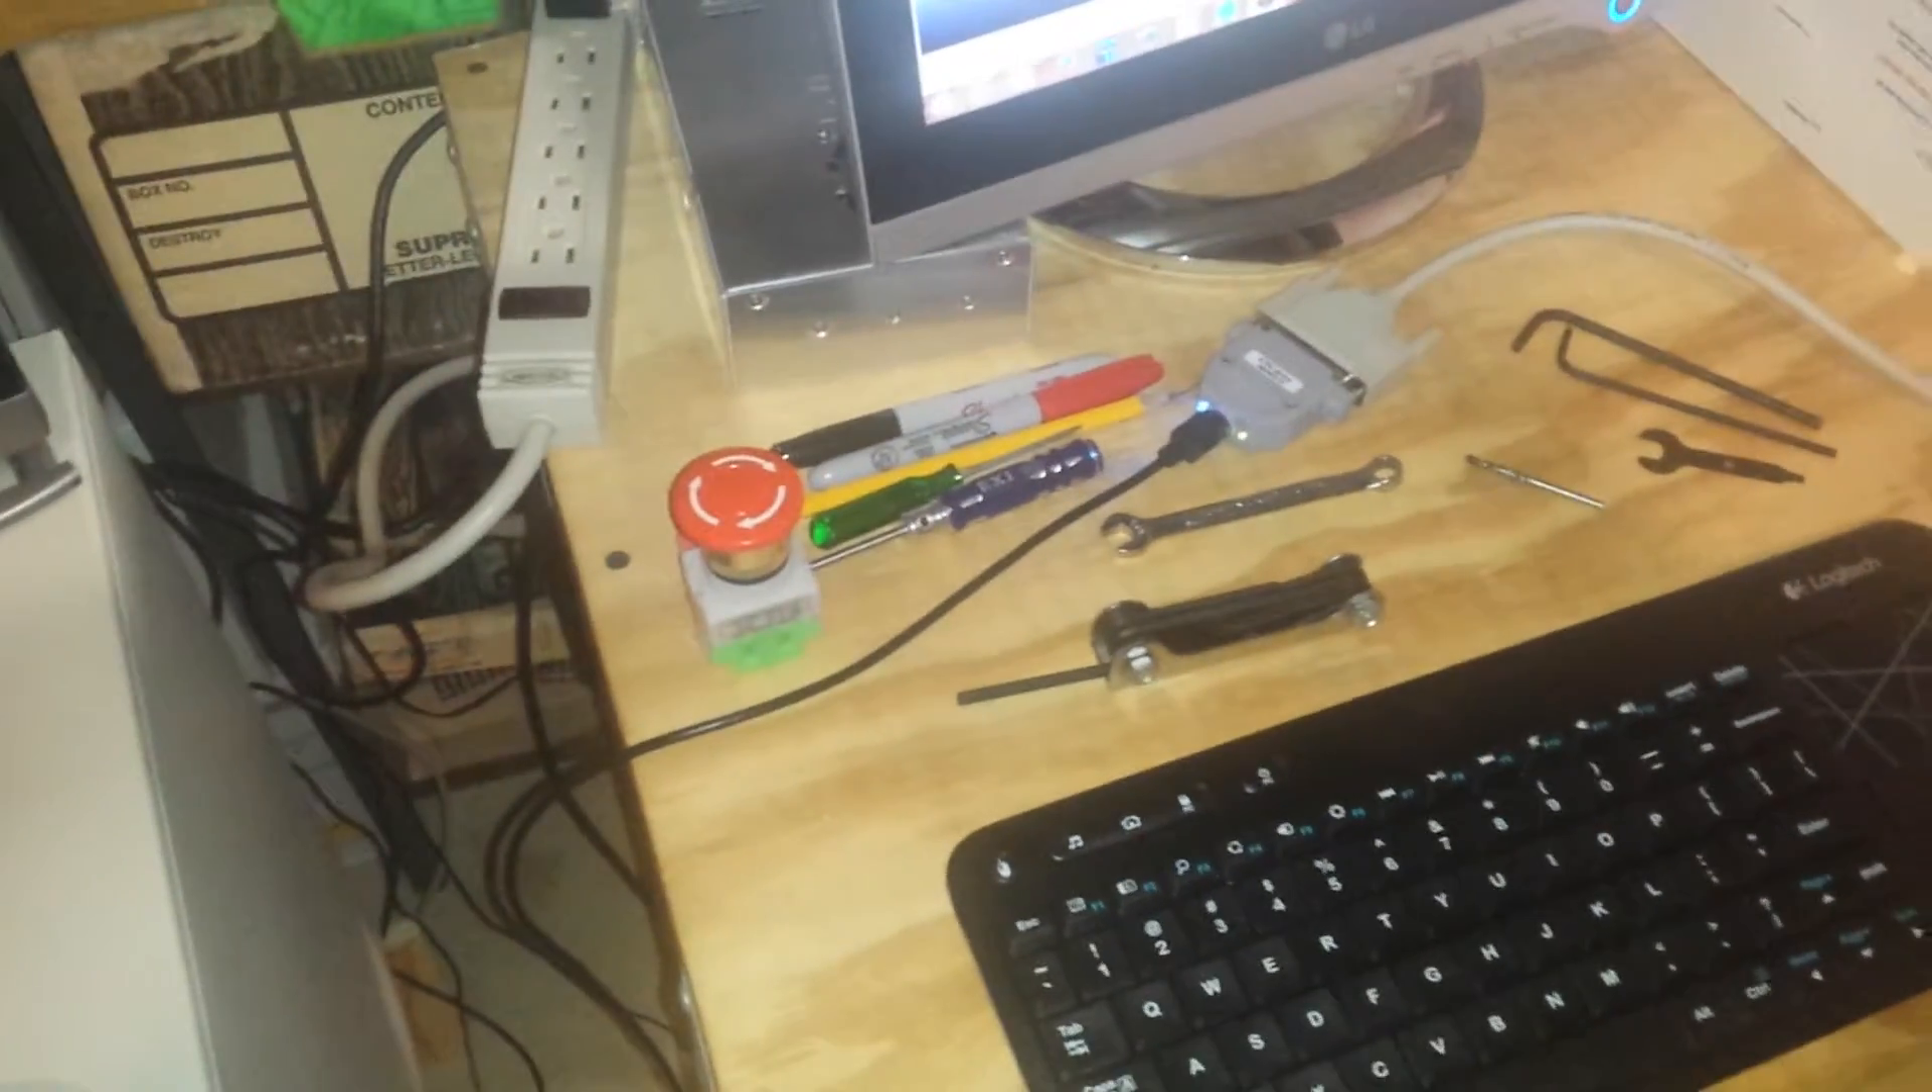And there's also an E-stop switch, which hasn't been hooked up yet.